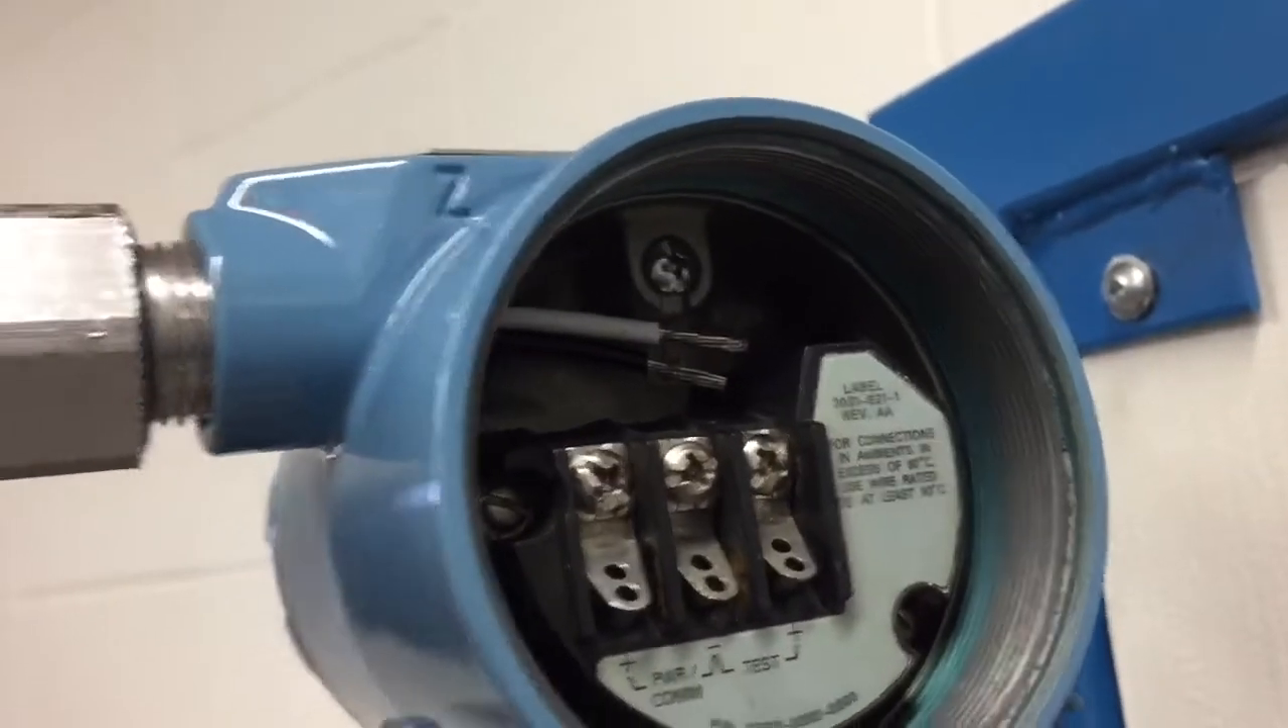You can see my wires have made it through into the housing over here.